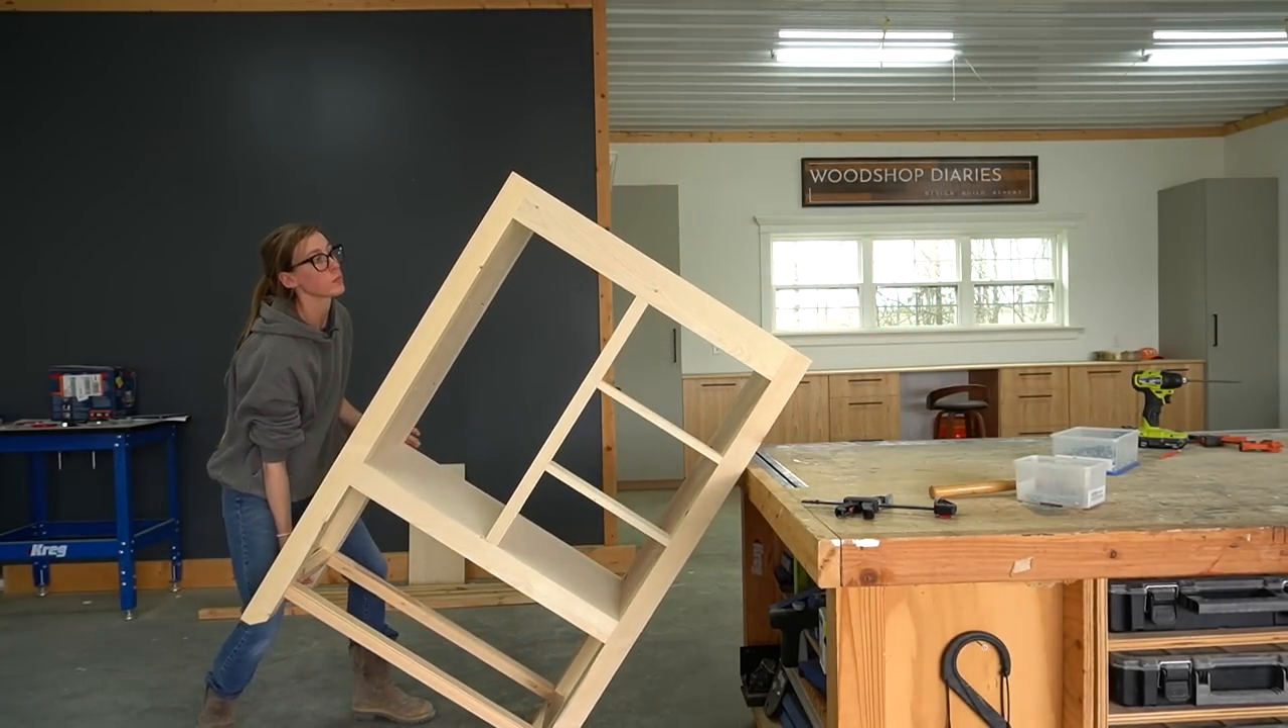Anyway, then I added the drawer dividers to evenly space out the right side of the cabinet into three equally spaced openings.